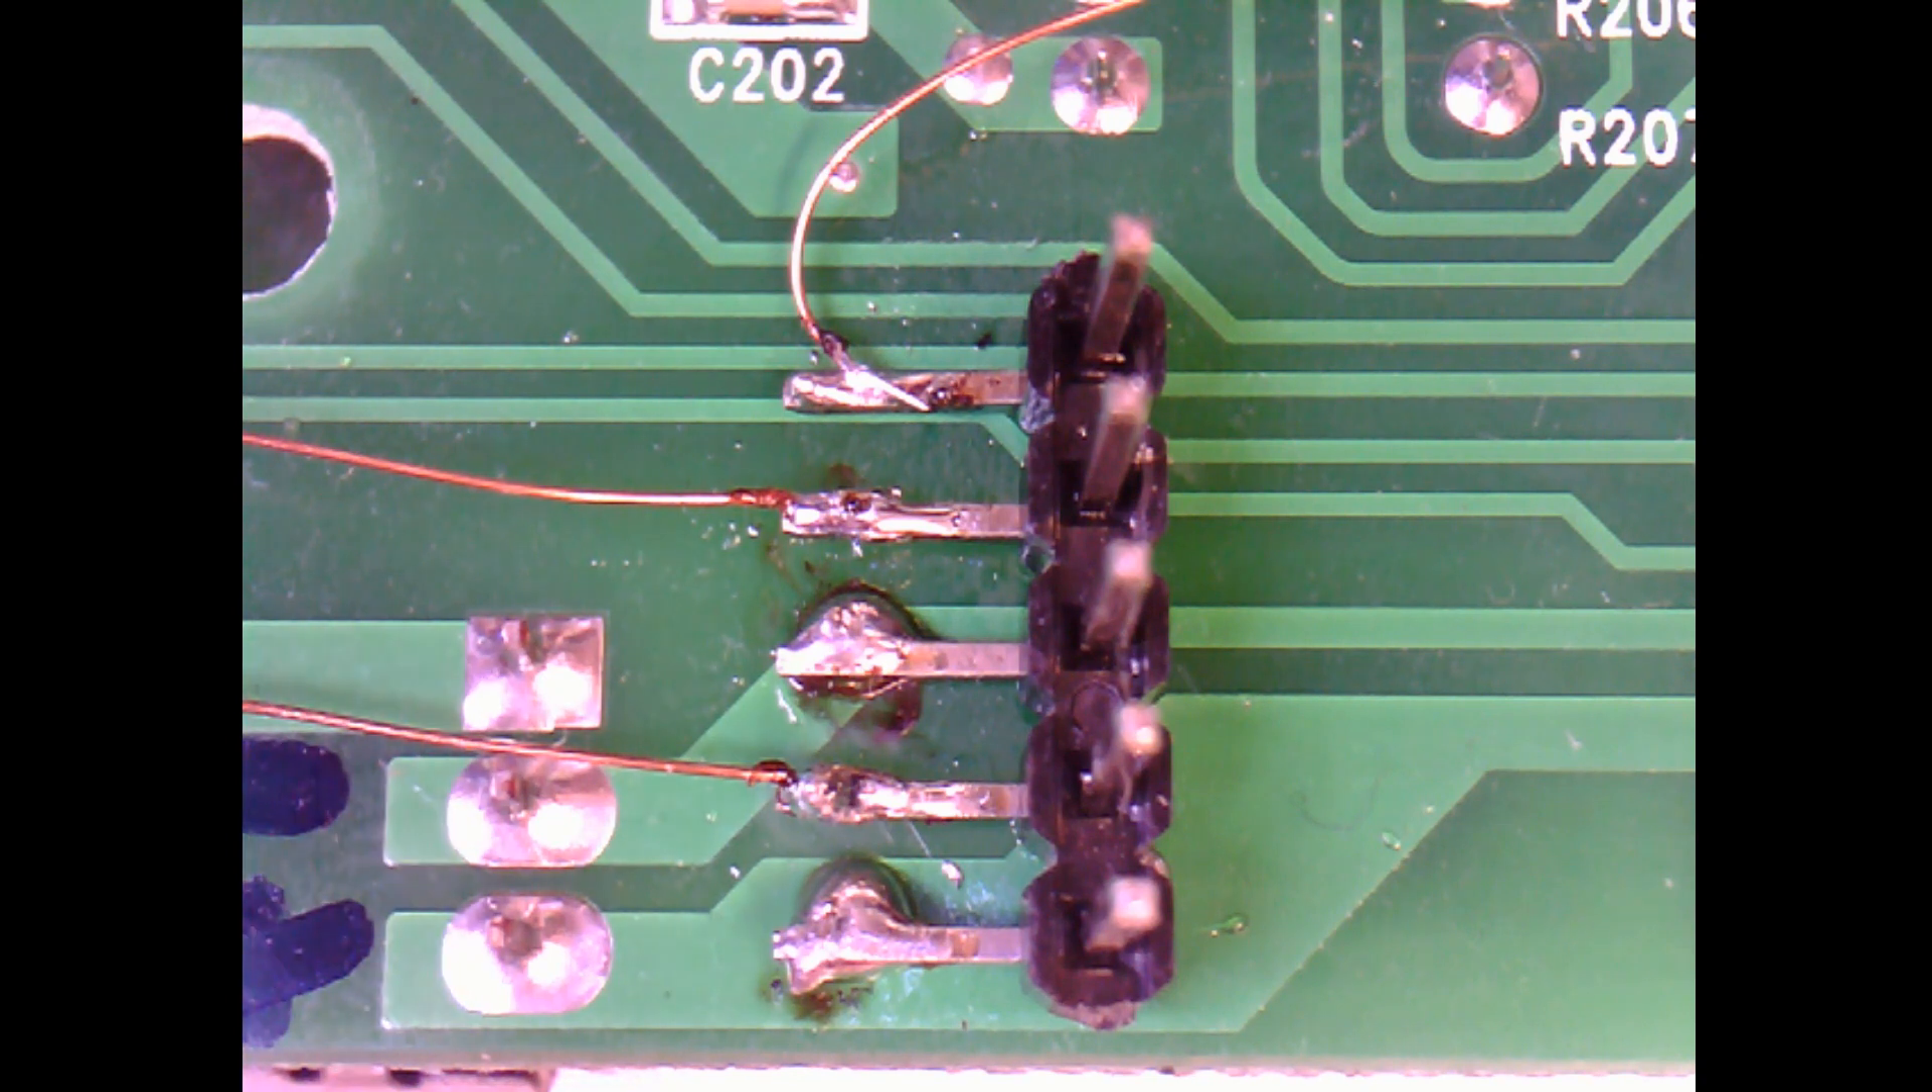And I've just soldered a bit of right angle header on here.